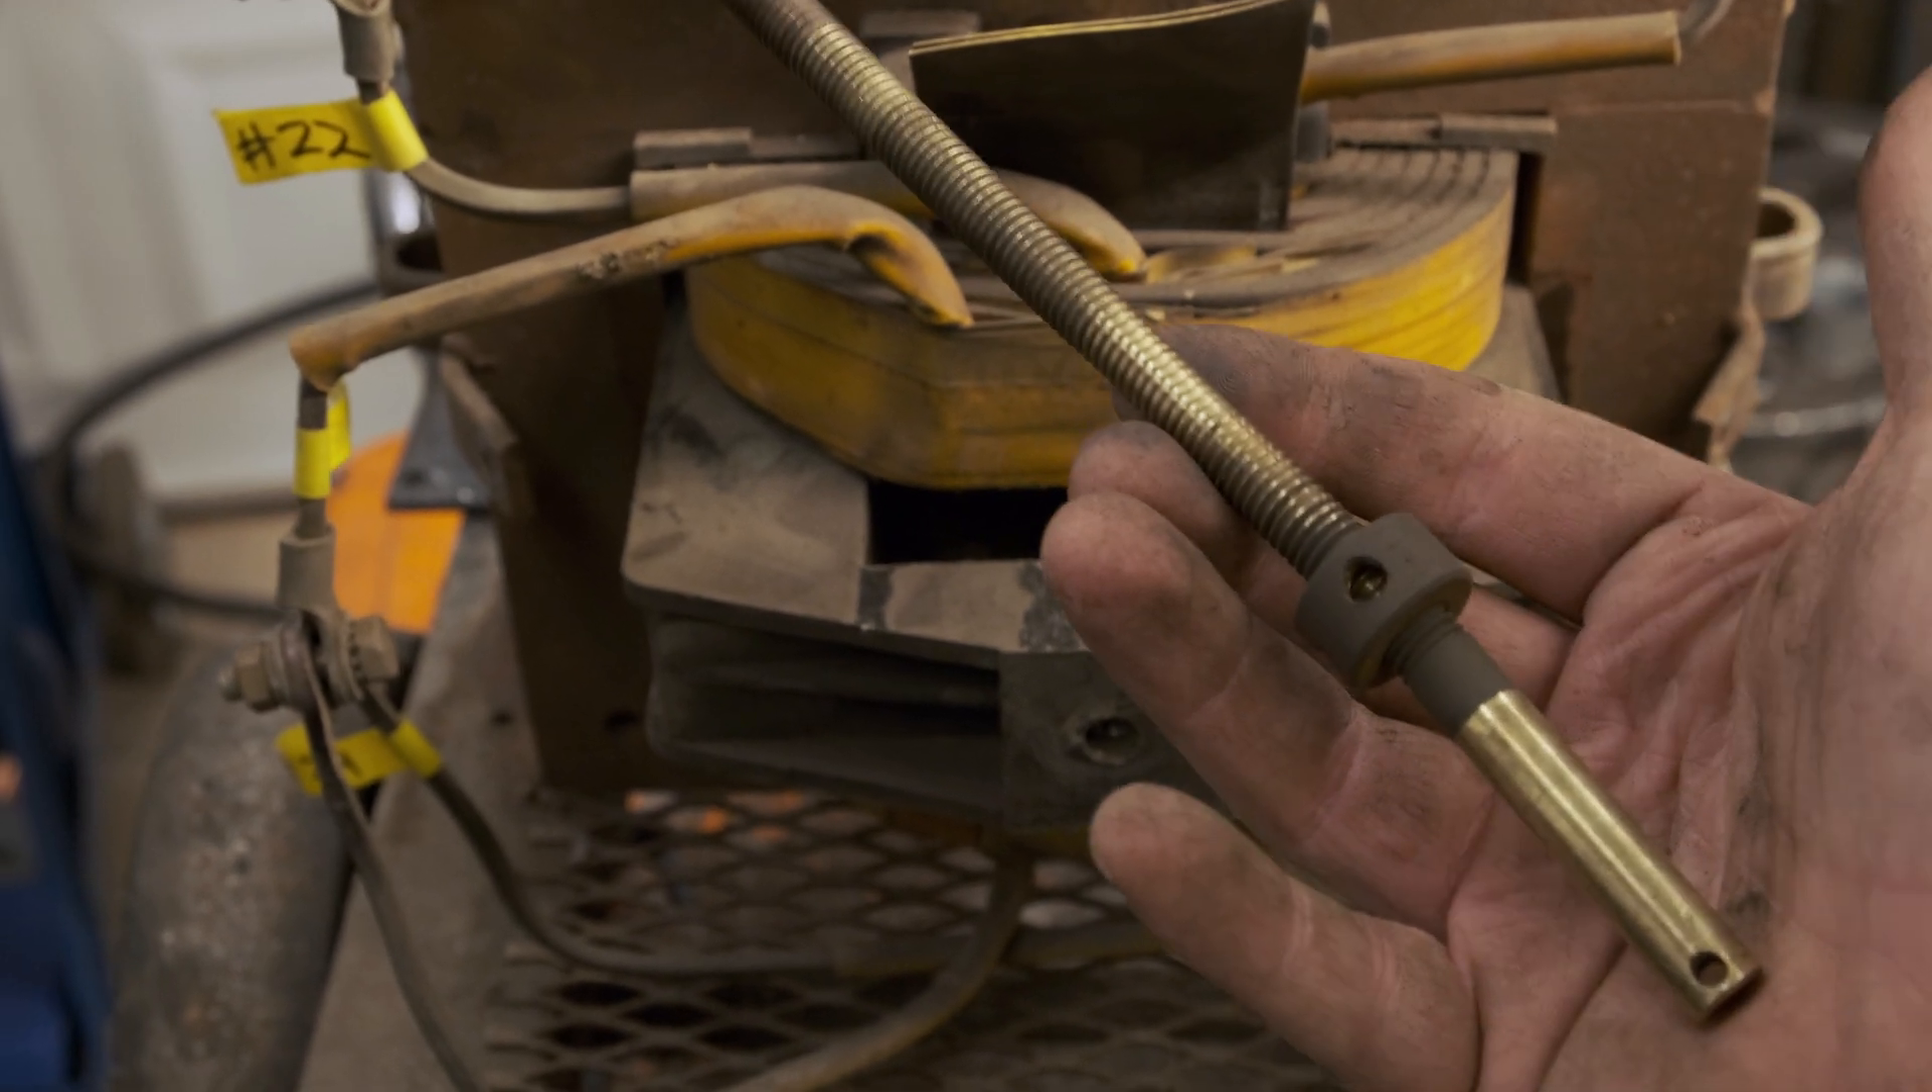I got the lead screw out and now I can take it over the bench and measure it and order some replacement parts.